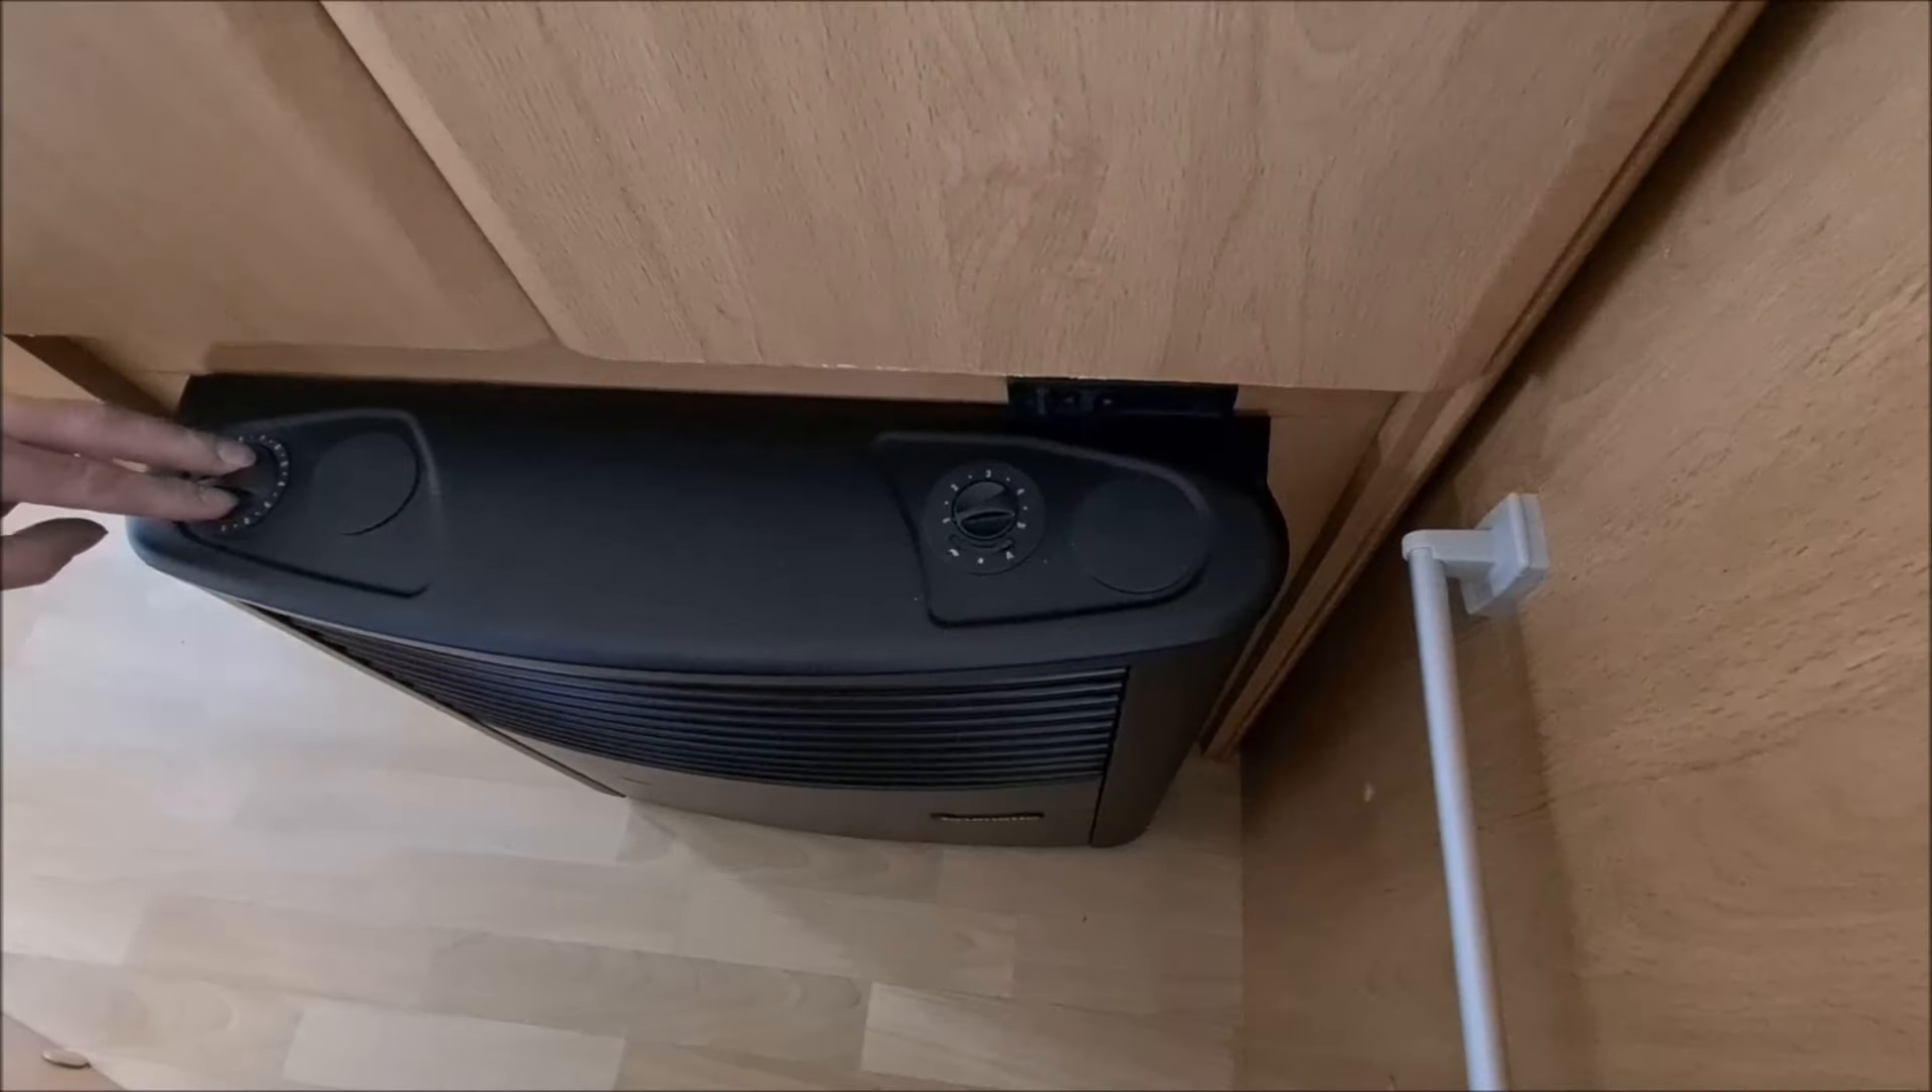Jetzt ist die Verkleidung wieder montiert.